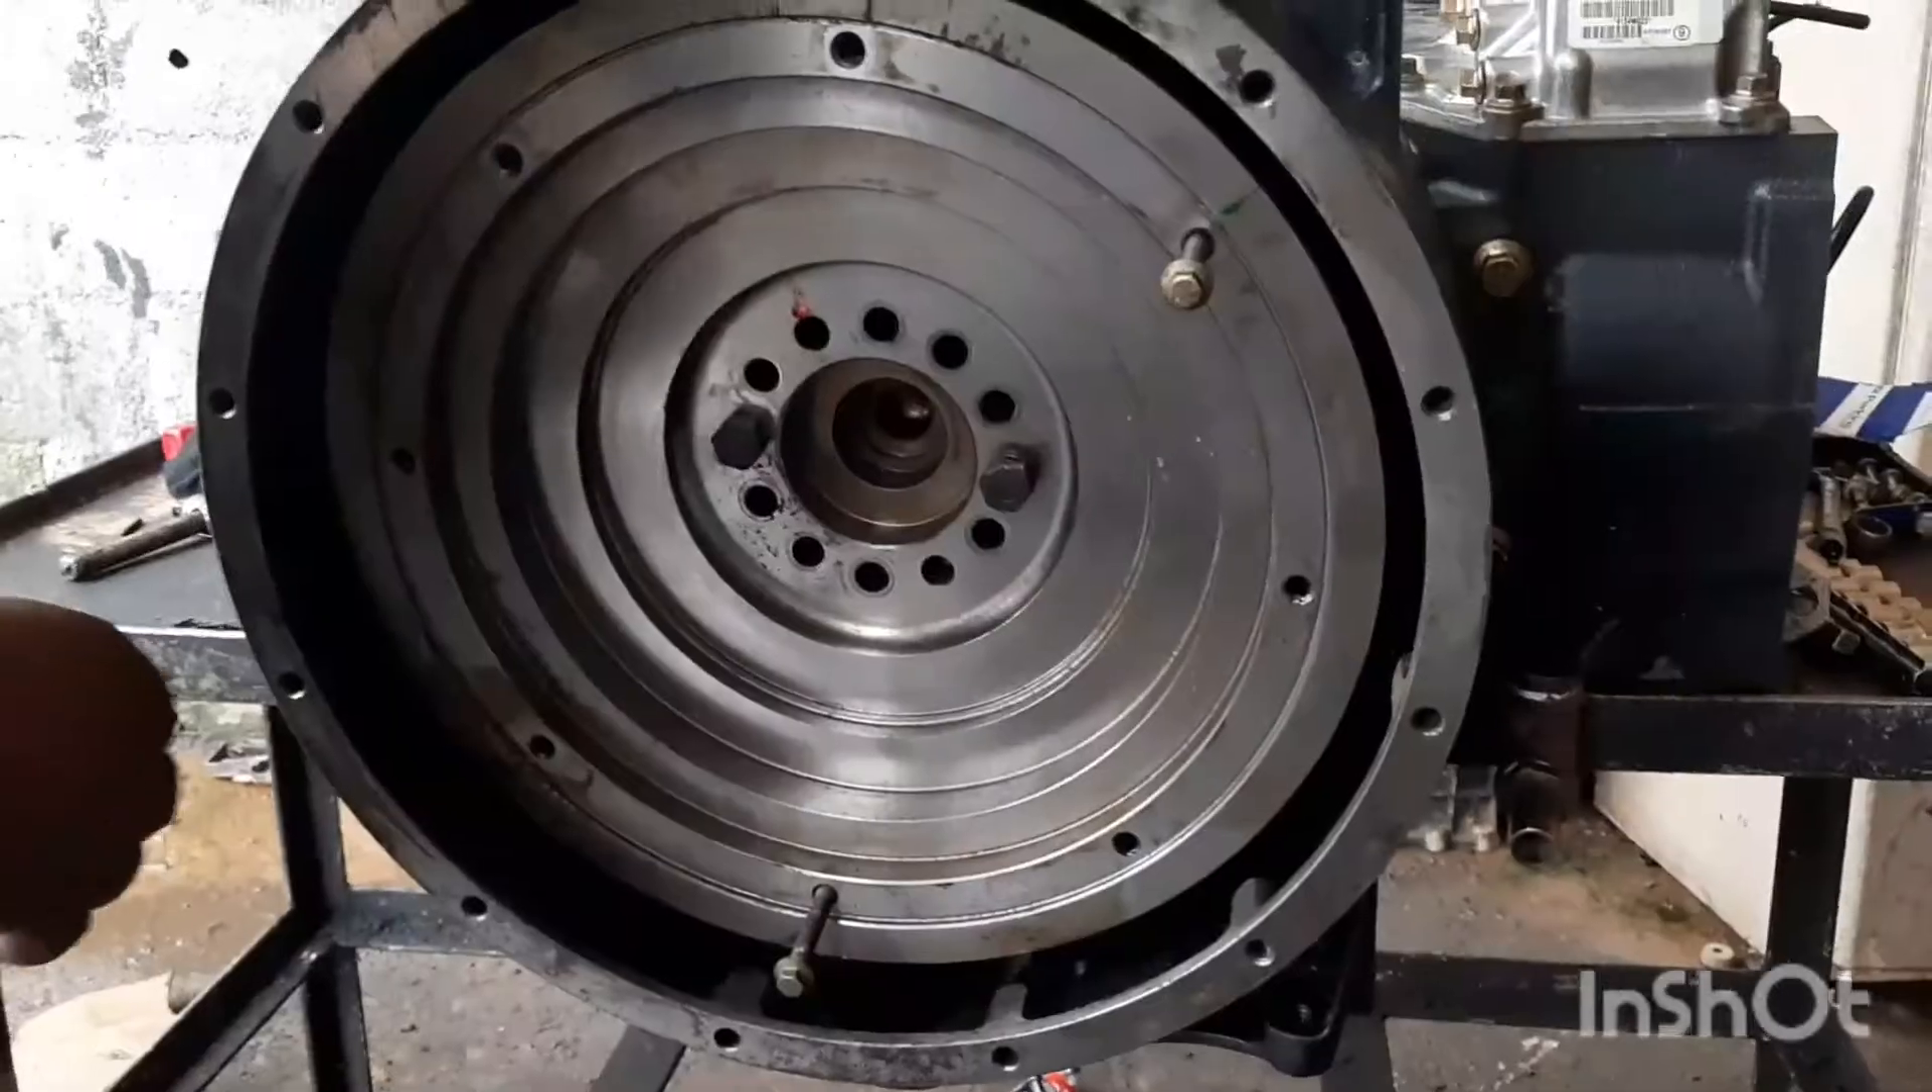Já colocamos o volante Agora nós vamos colocar todos os parafusos.